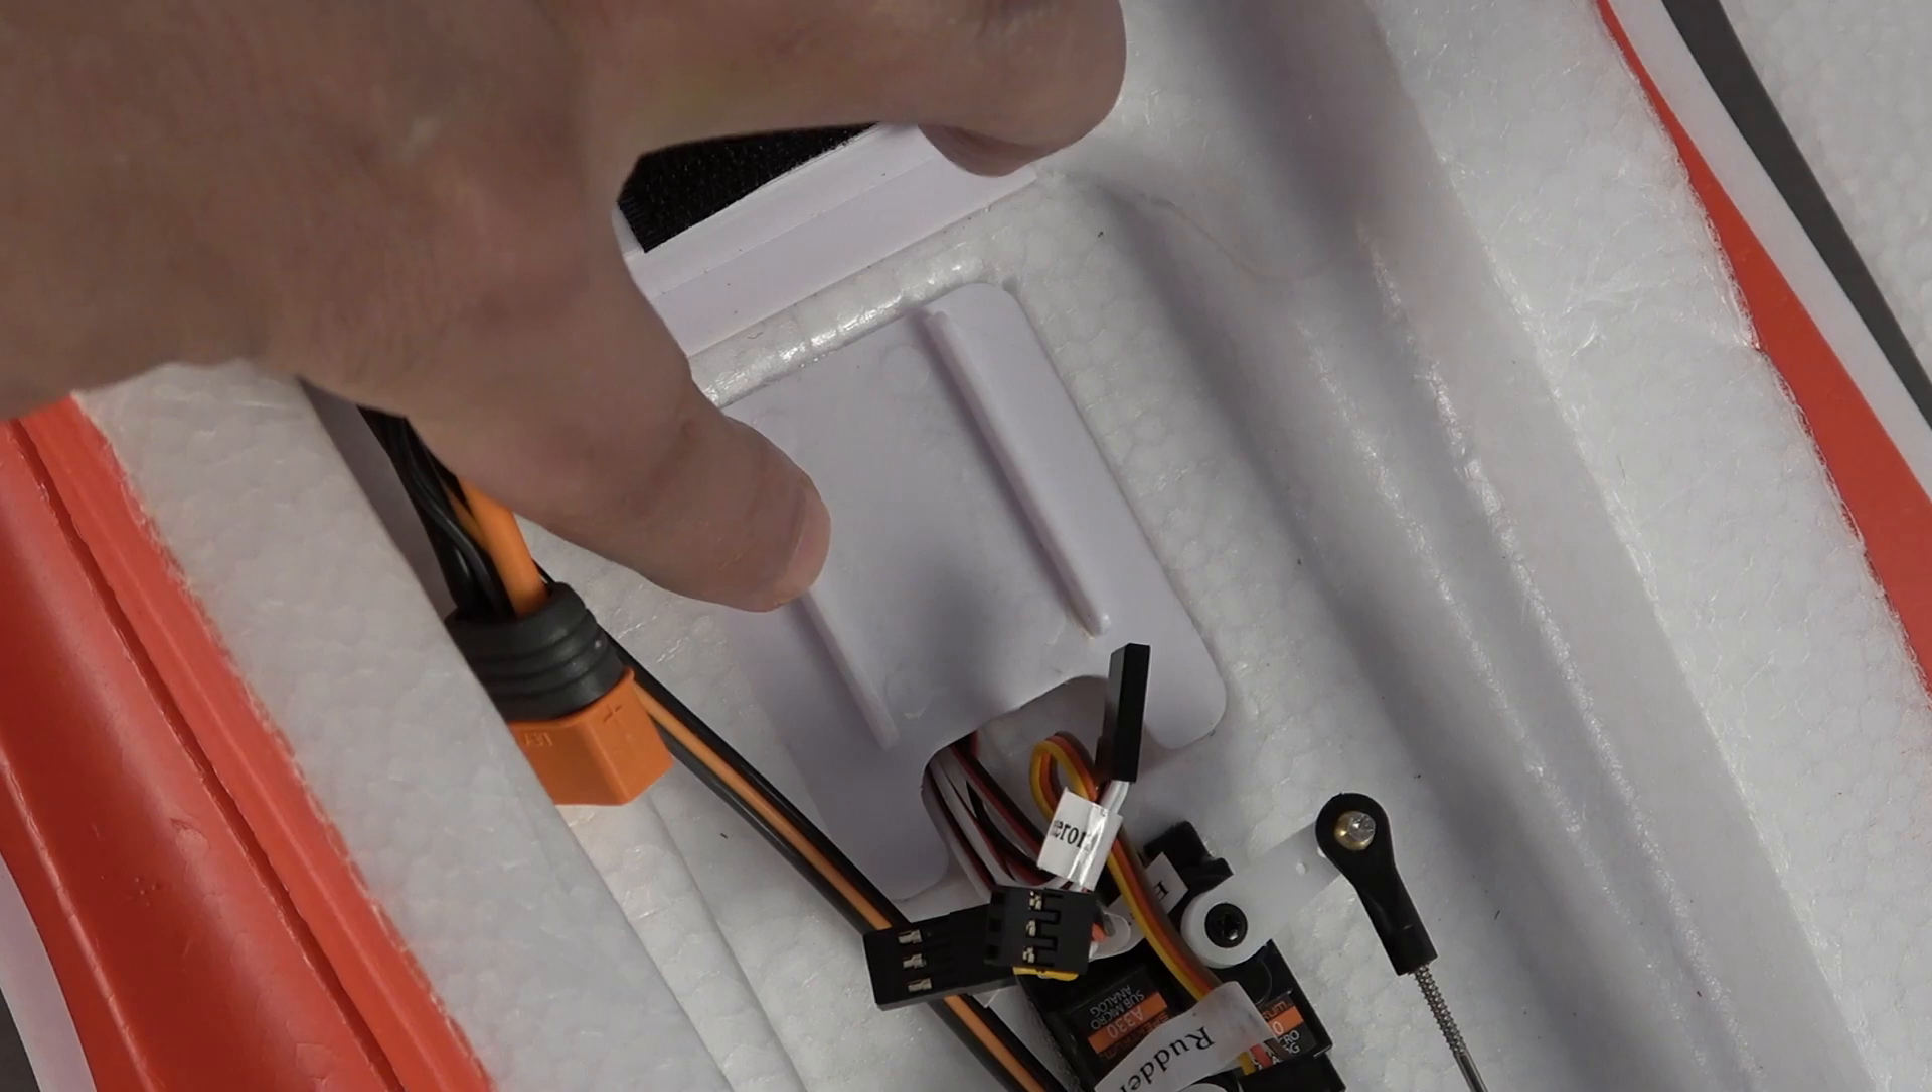All right so at this point we've got the um the mounting plate for the receiver is reinstalled.